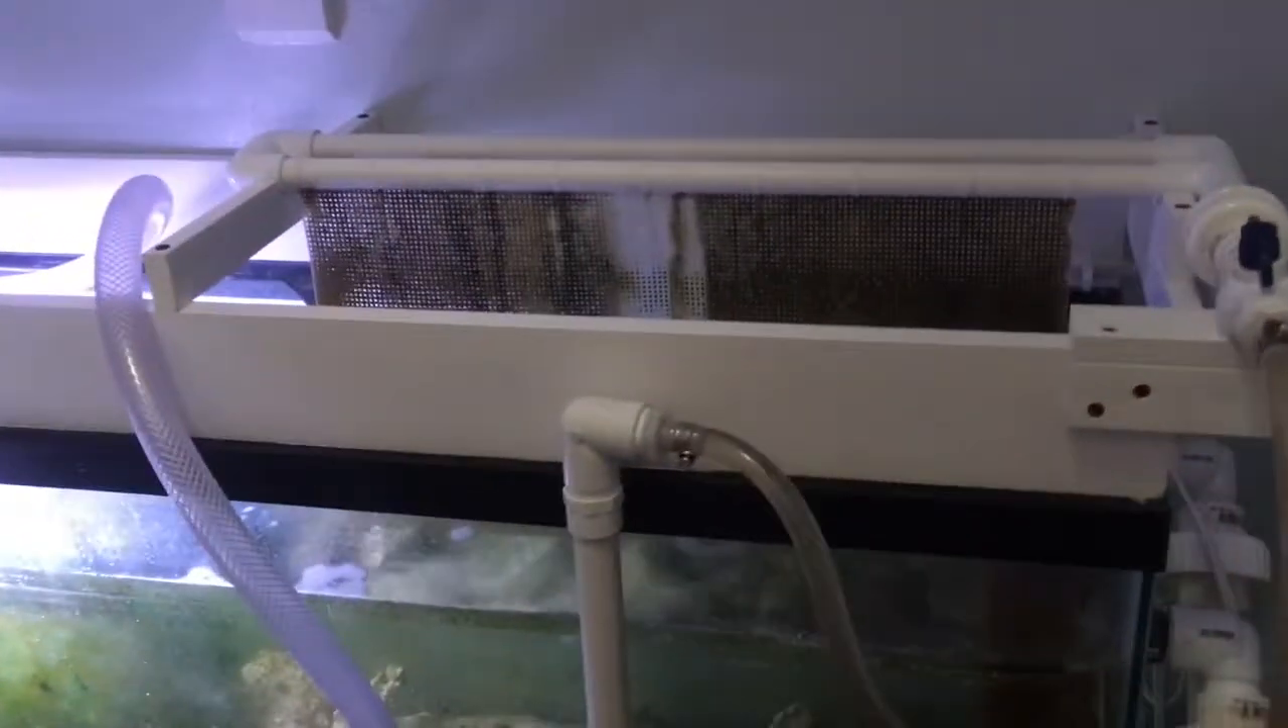I mounted this algae scrubber above my refugium that's a 55 gallon tank and it covers half of it.